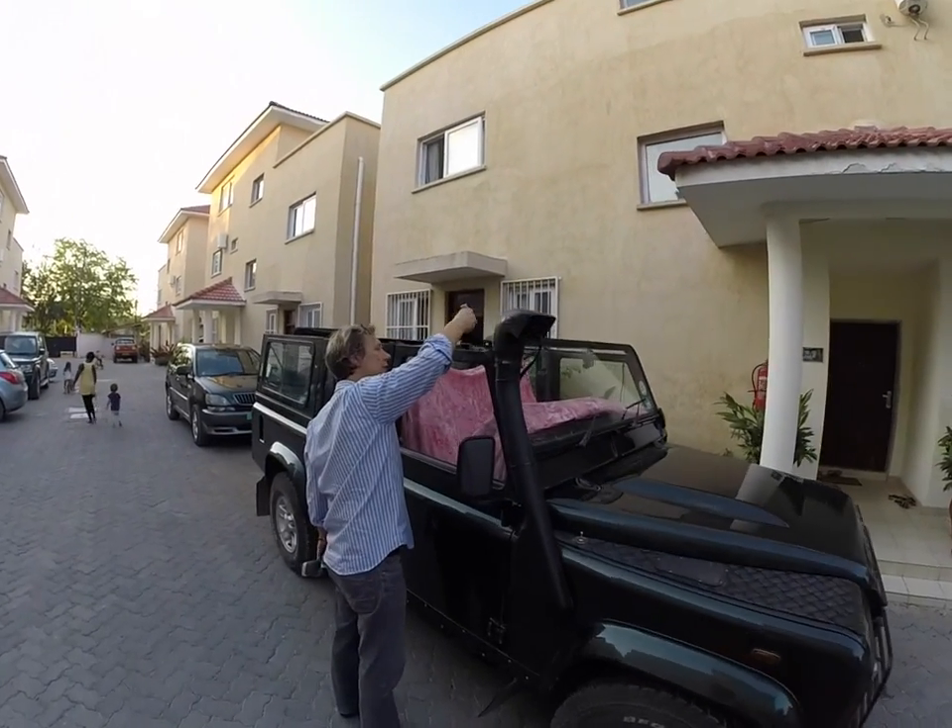And now we have taken off the original roof.